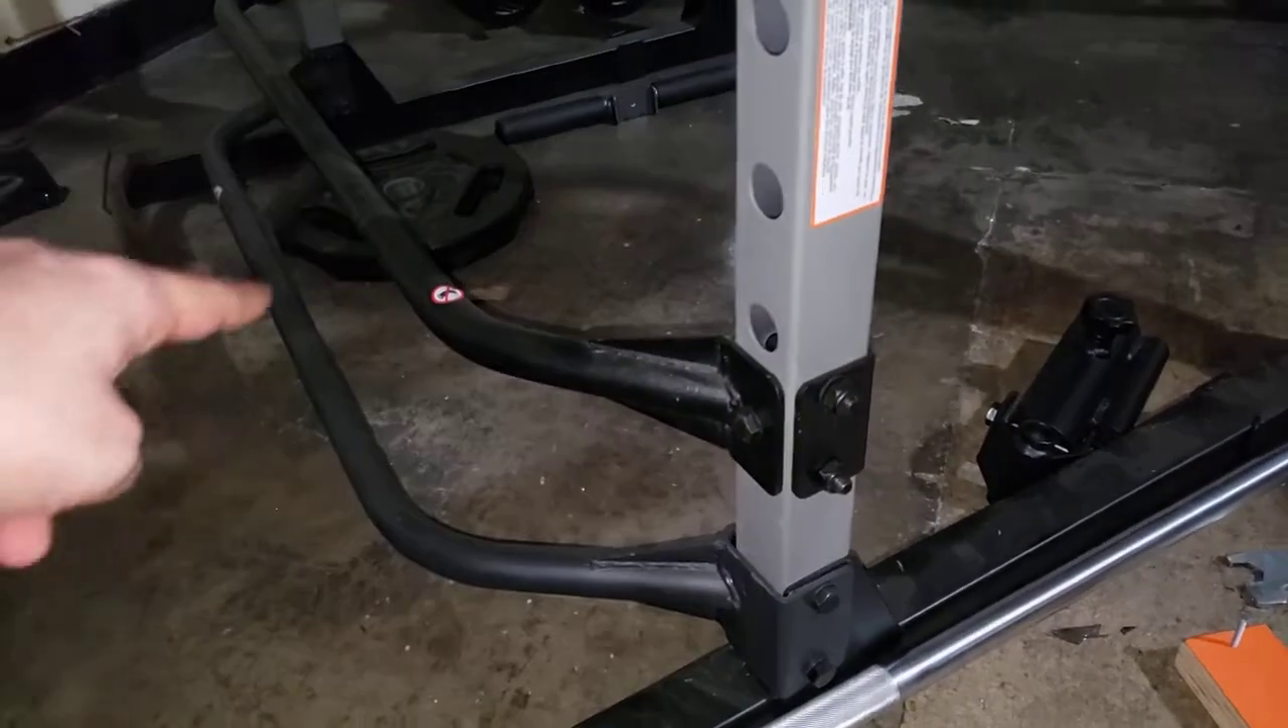Right here, I only have both bars installed to illustrate the assembly.